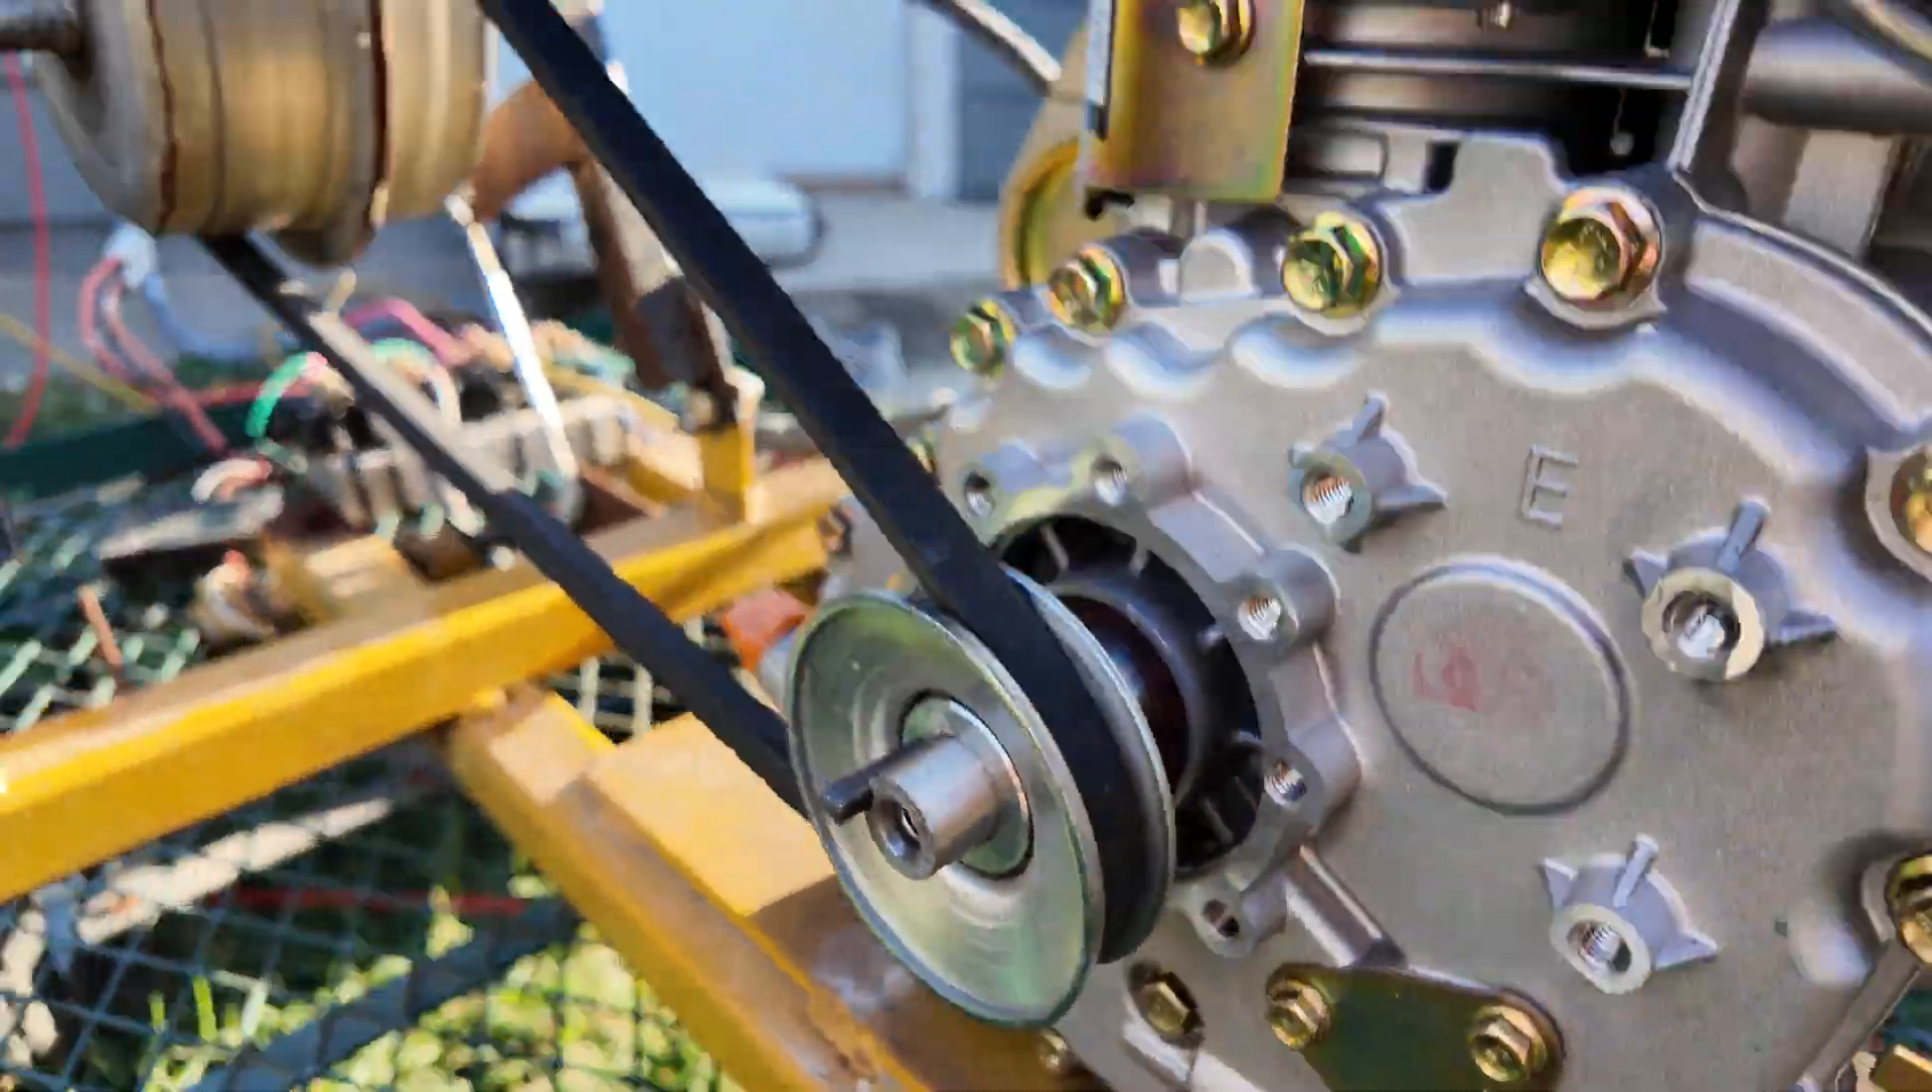We got our pulley on there all secured got the belt tension on the generator set up.